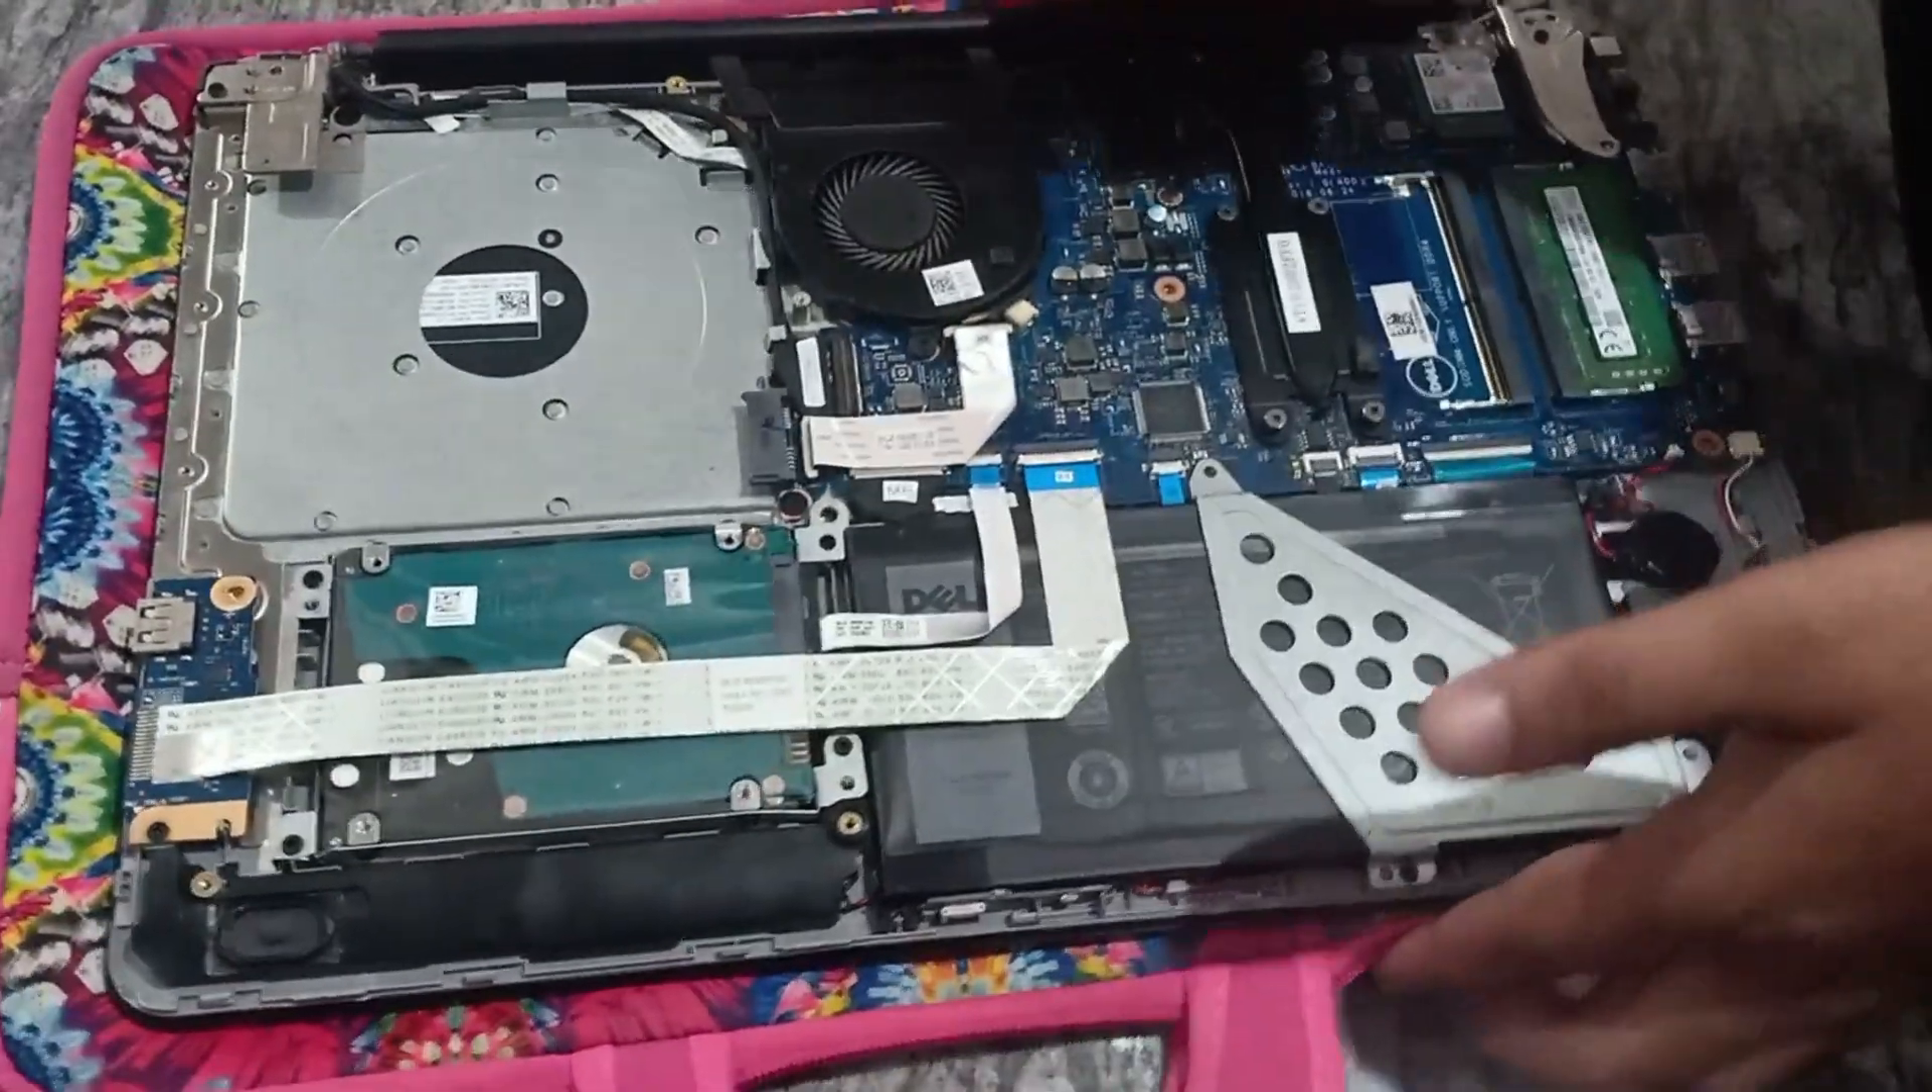So finally after some hard work i'm able to remove this panel so as you can see this is the hard drive.